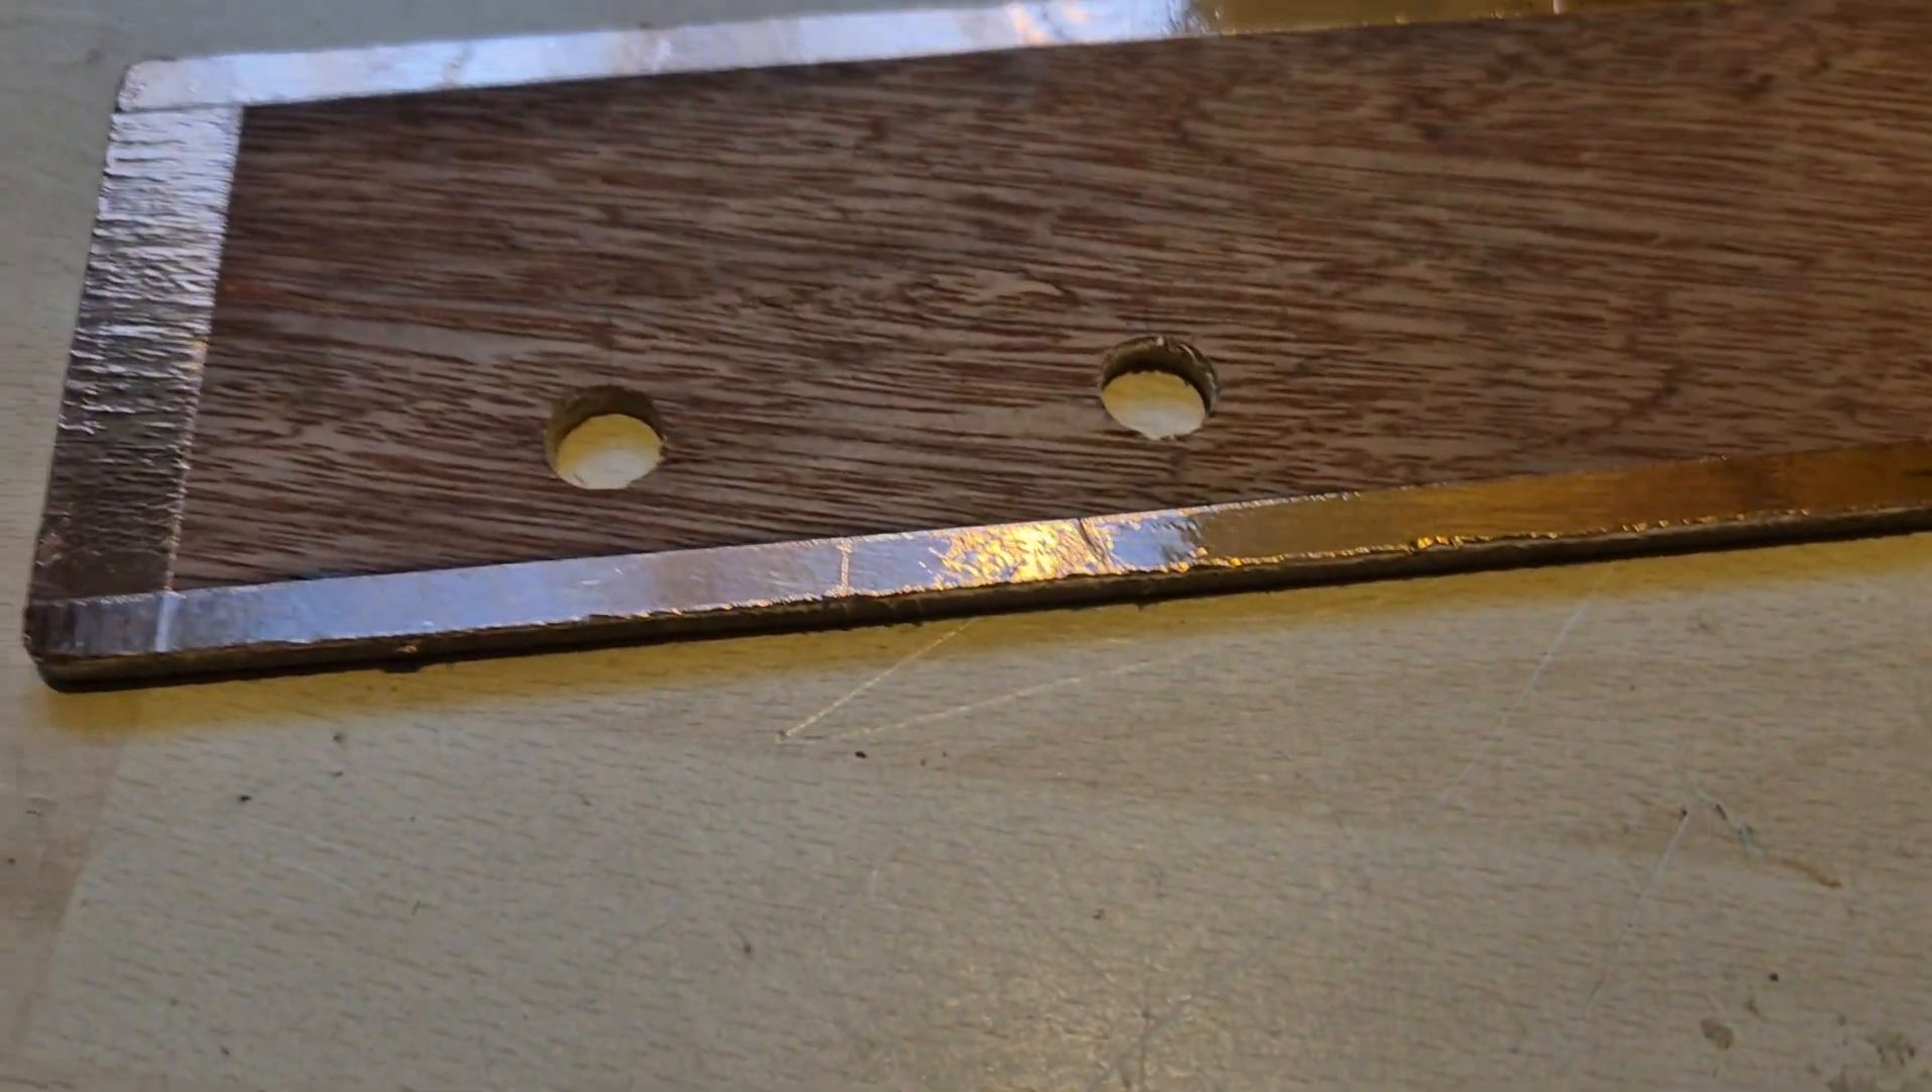I've used some of this copper tape and put it round the edge to give me a ground plane round the edge.